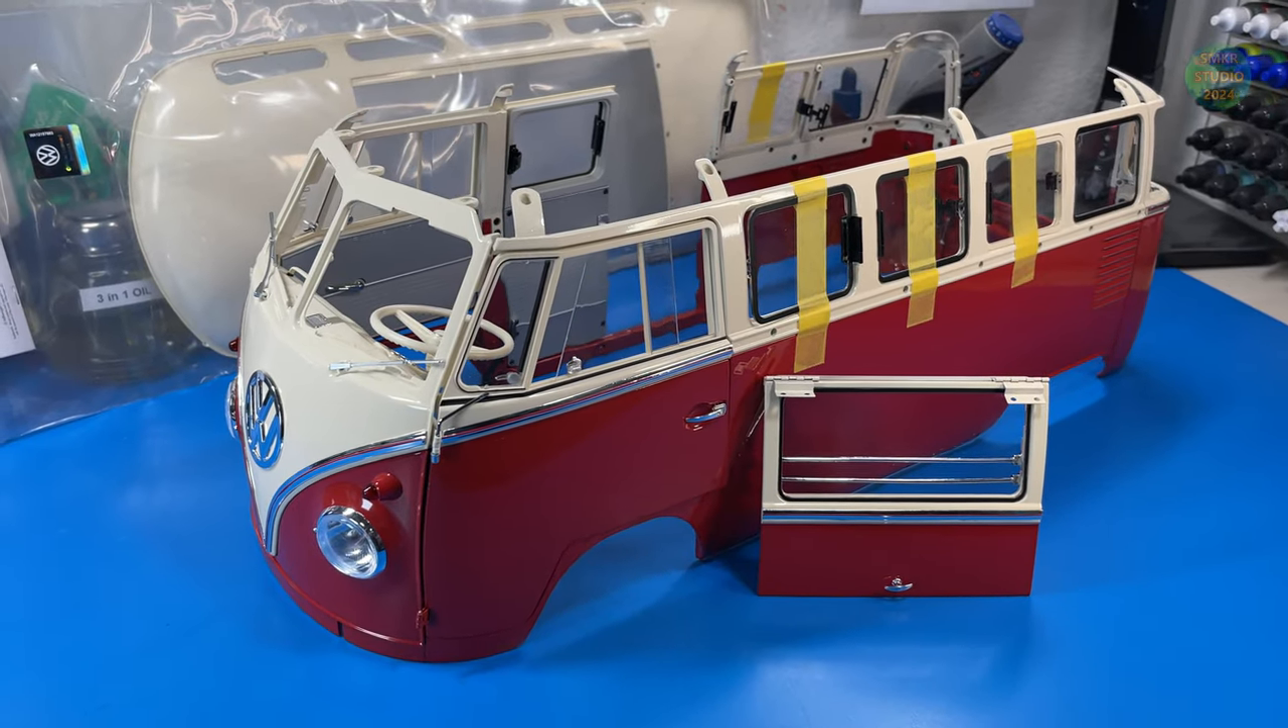Got all the windows put in on the sides.